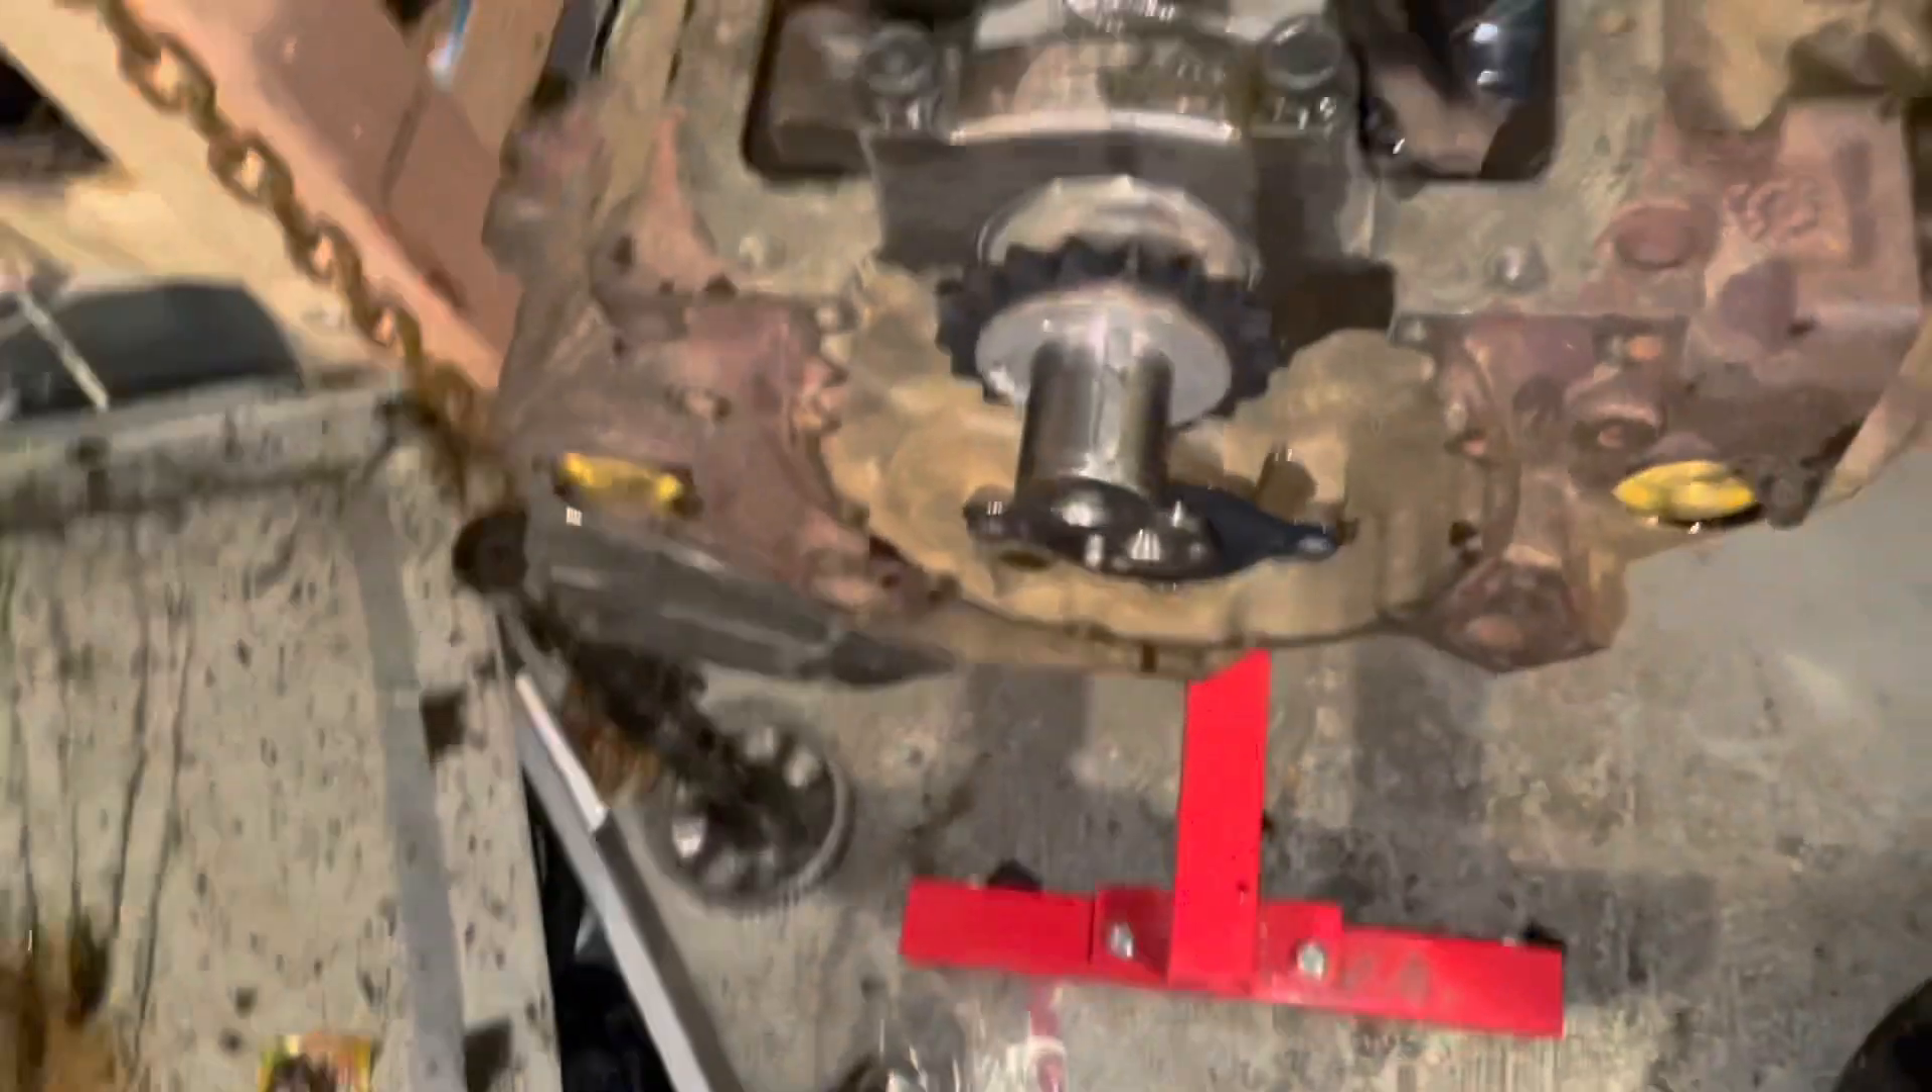So through uh some swapping and switching out of some spacers I was able to pull it or pull the new gear onto the crank.